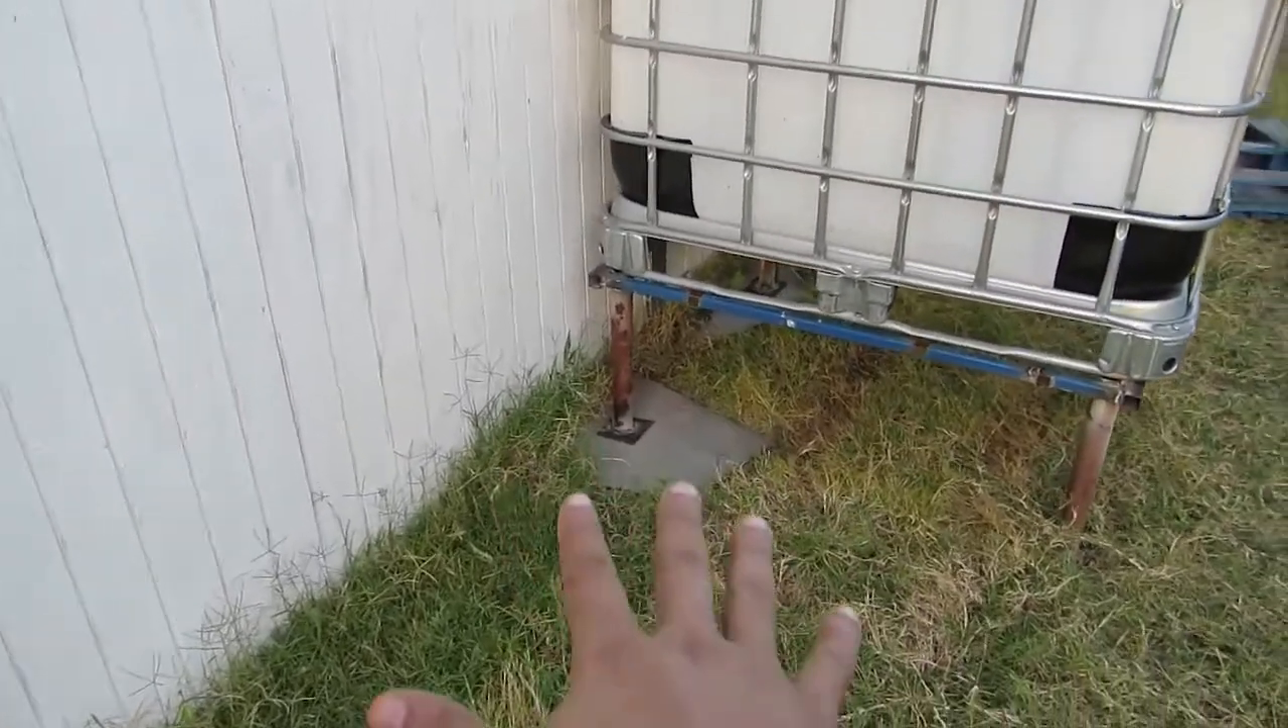Y pues como pueden ver Pues el tanque ya está Ya en la base.